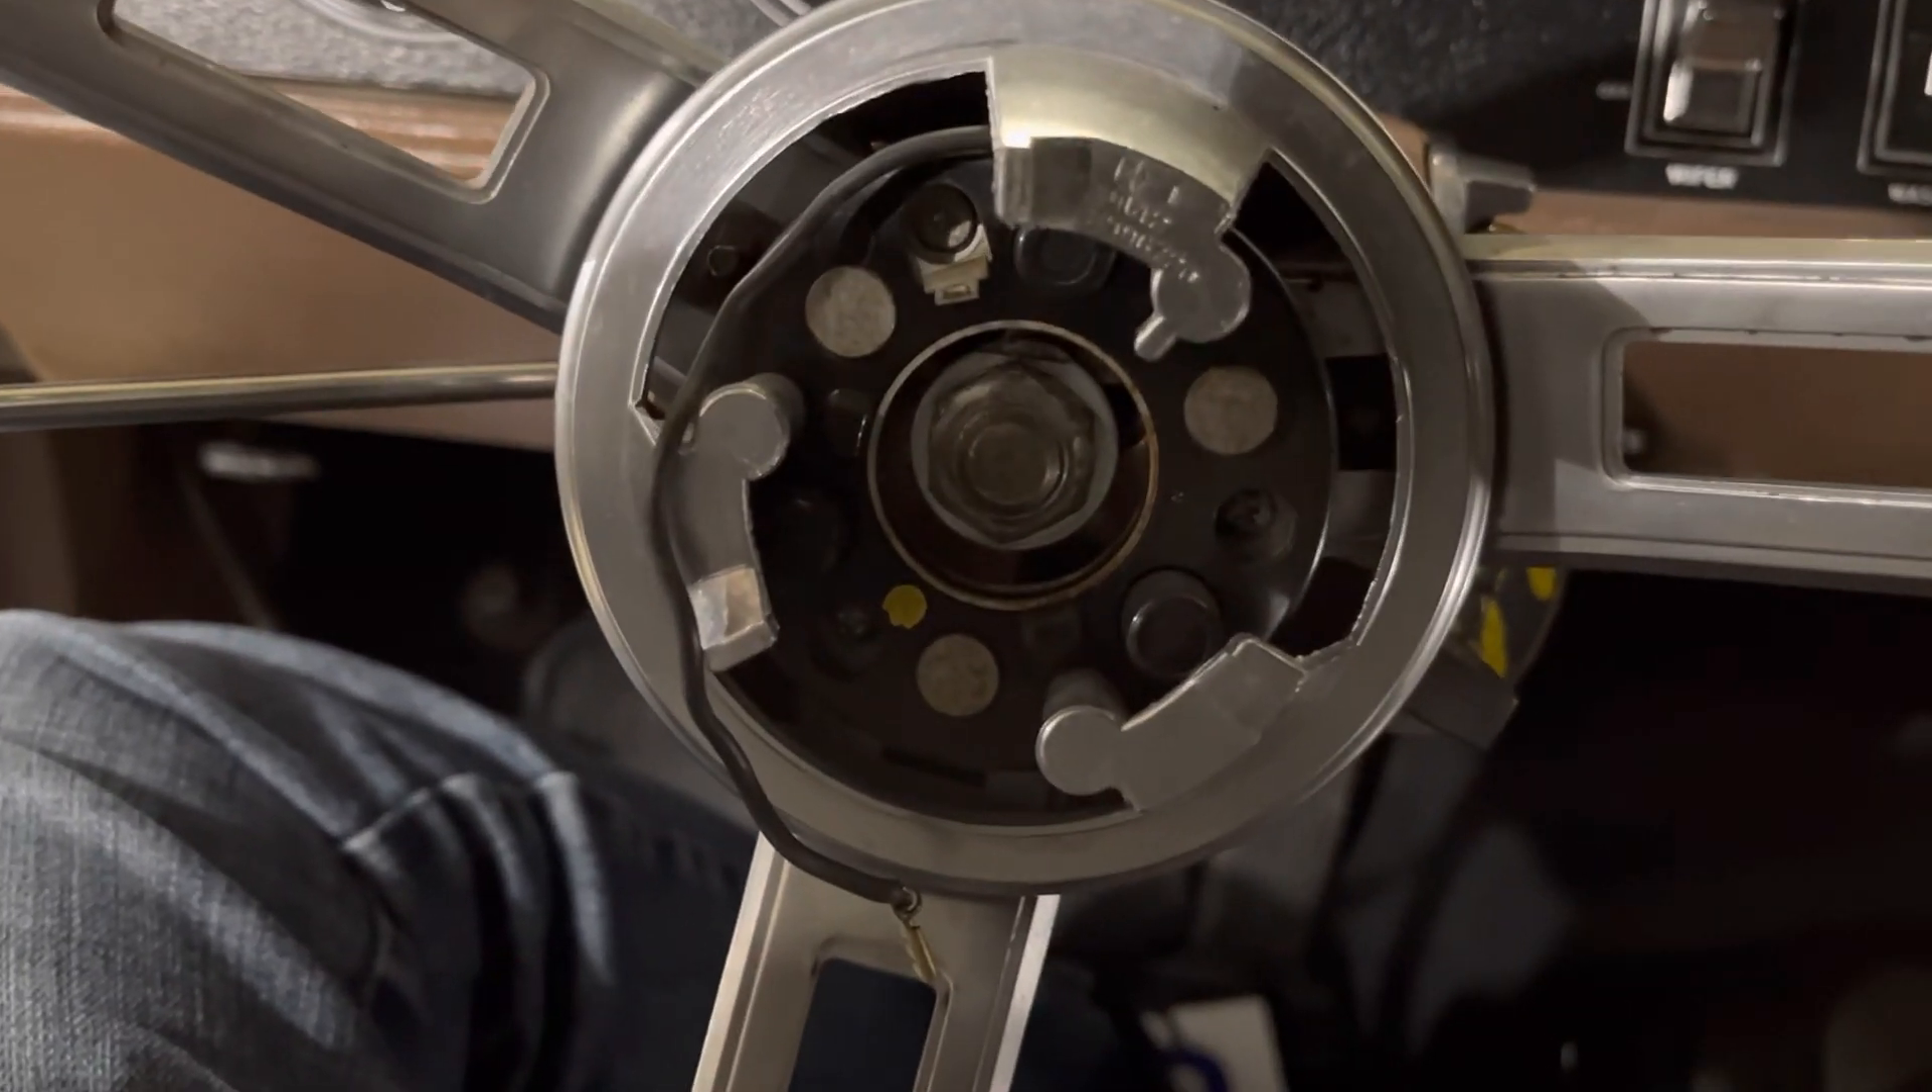Okay so now the horn button is off.